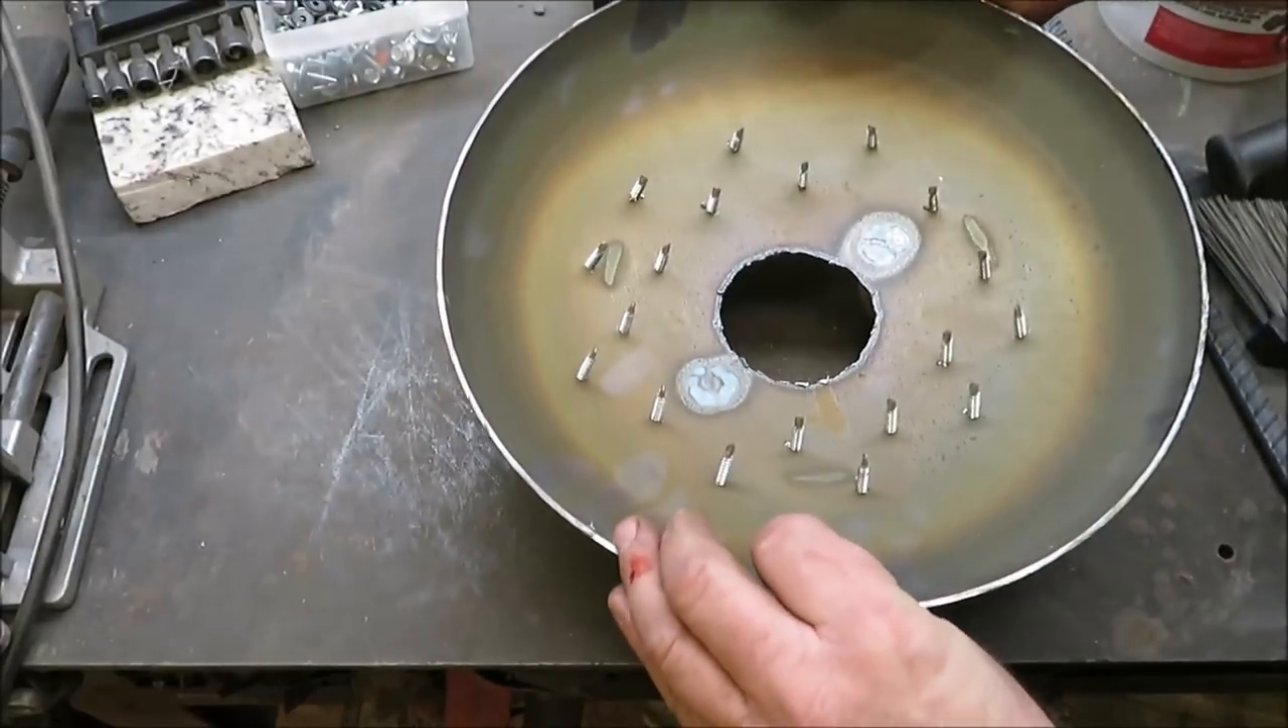We'll probably work on that handle another day but as you could see now all them screws are sticking up through the bottom to help hold all that concrete in there.